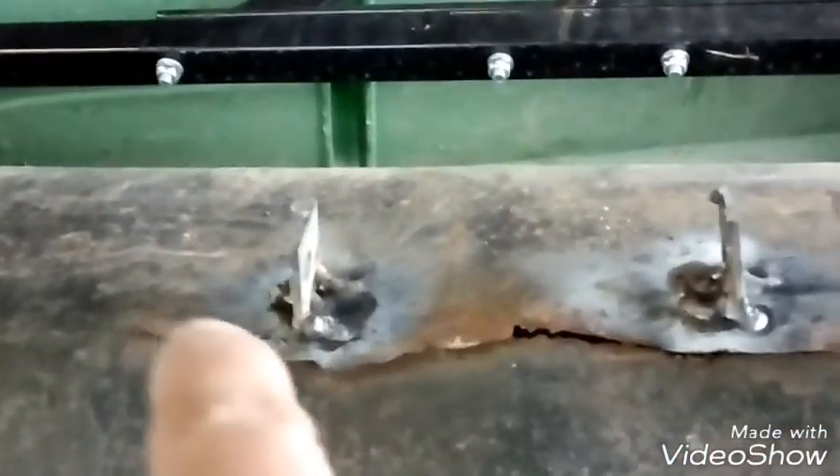Okay, so now I have my dent puller tabs welded on, both of them.